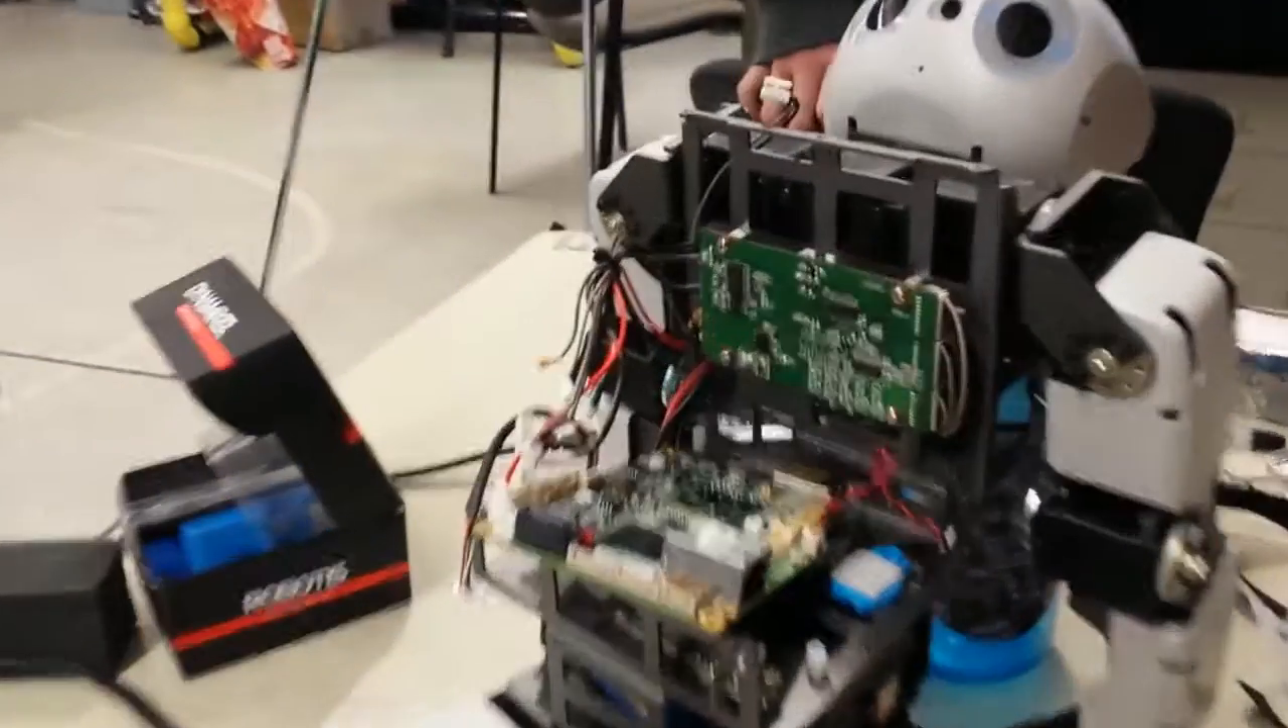You can see the torso is mostly opened up.